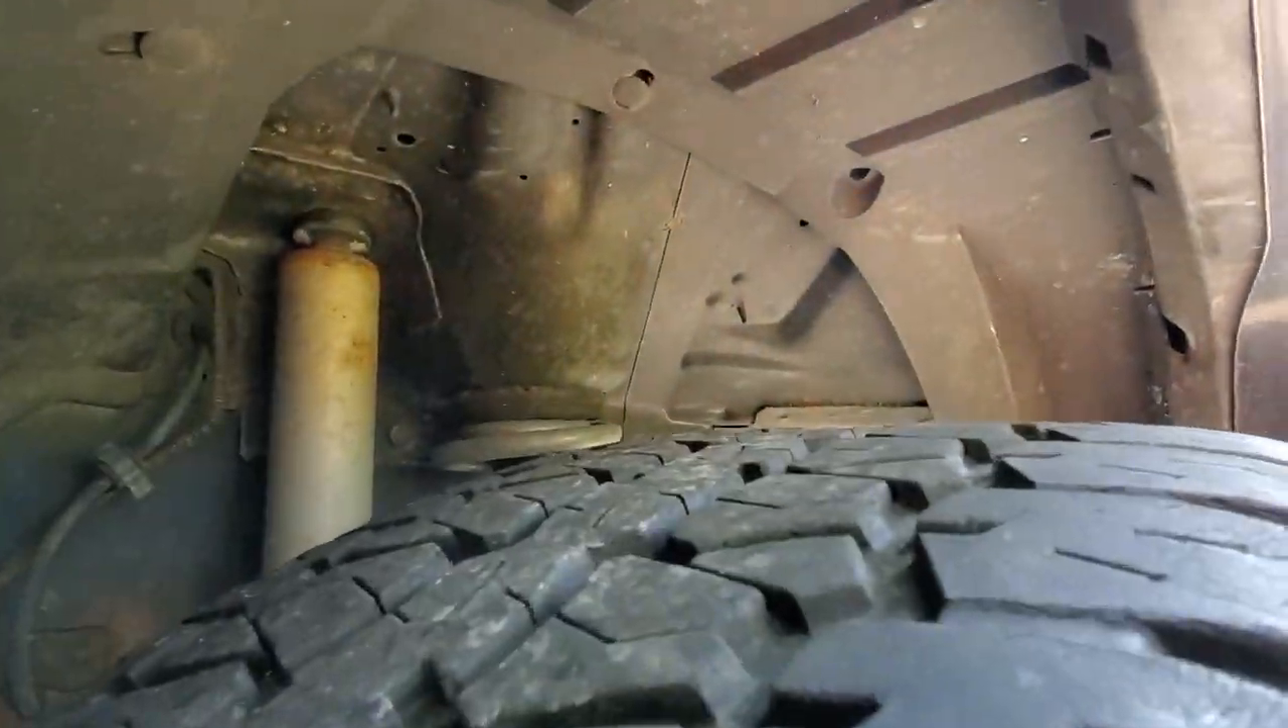Uh don't forget to put that eight millimeter fastener to hold the fender flare on at the bottom and the wheel well lining is back in place.